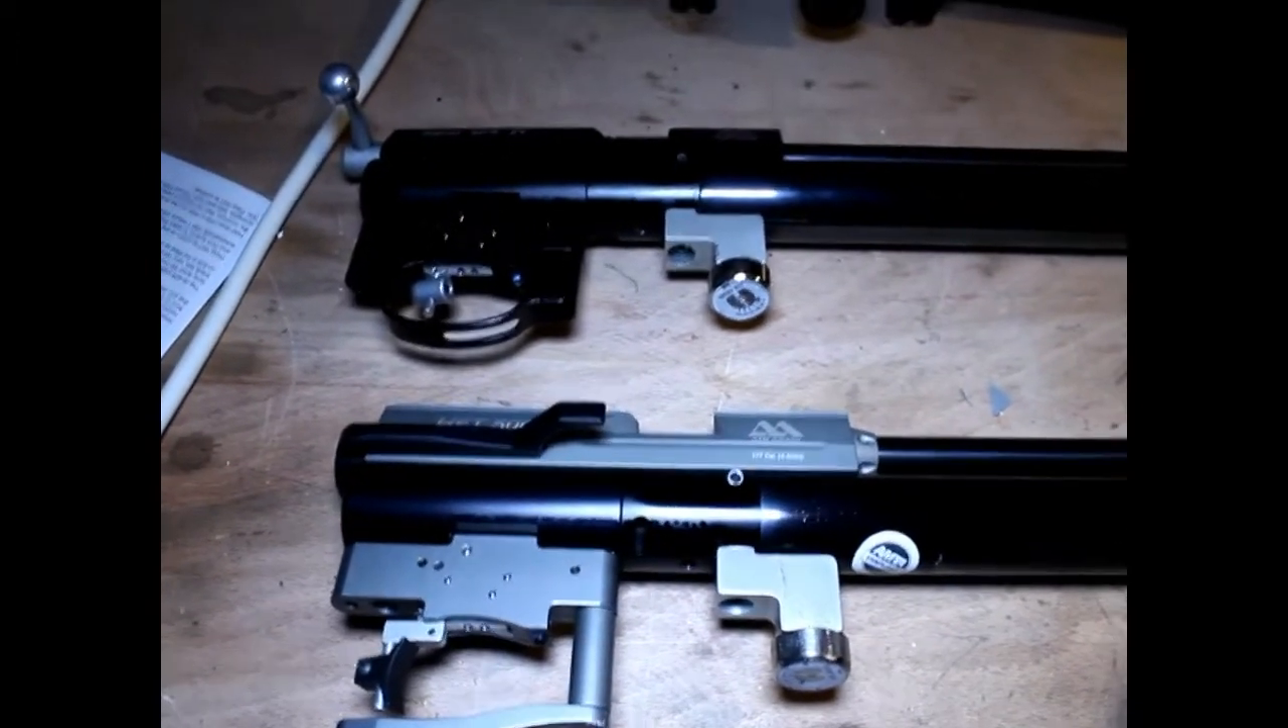Okay now that the mechanisms are both out of the stocks let's have a look at these on the bench.